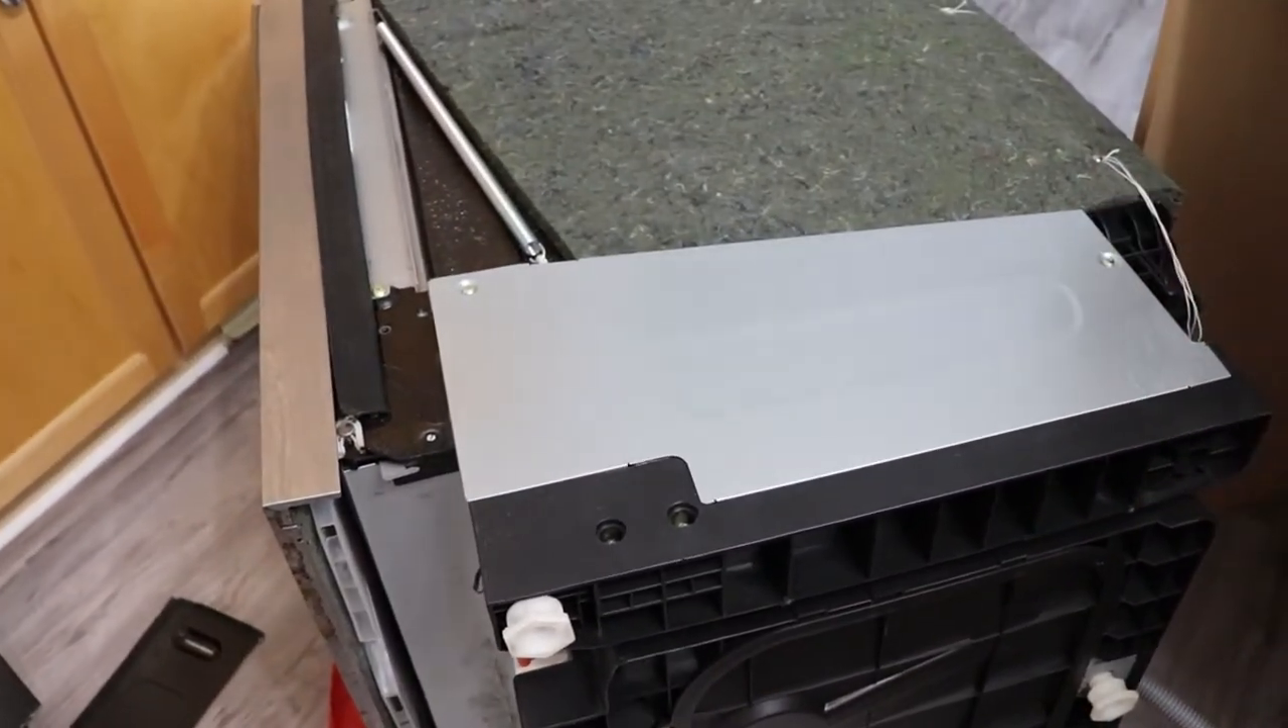All right we just put that panel back on there.